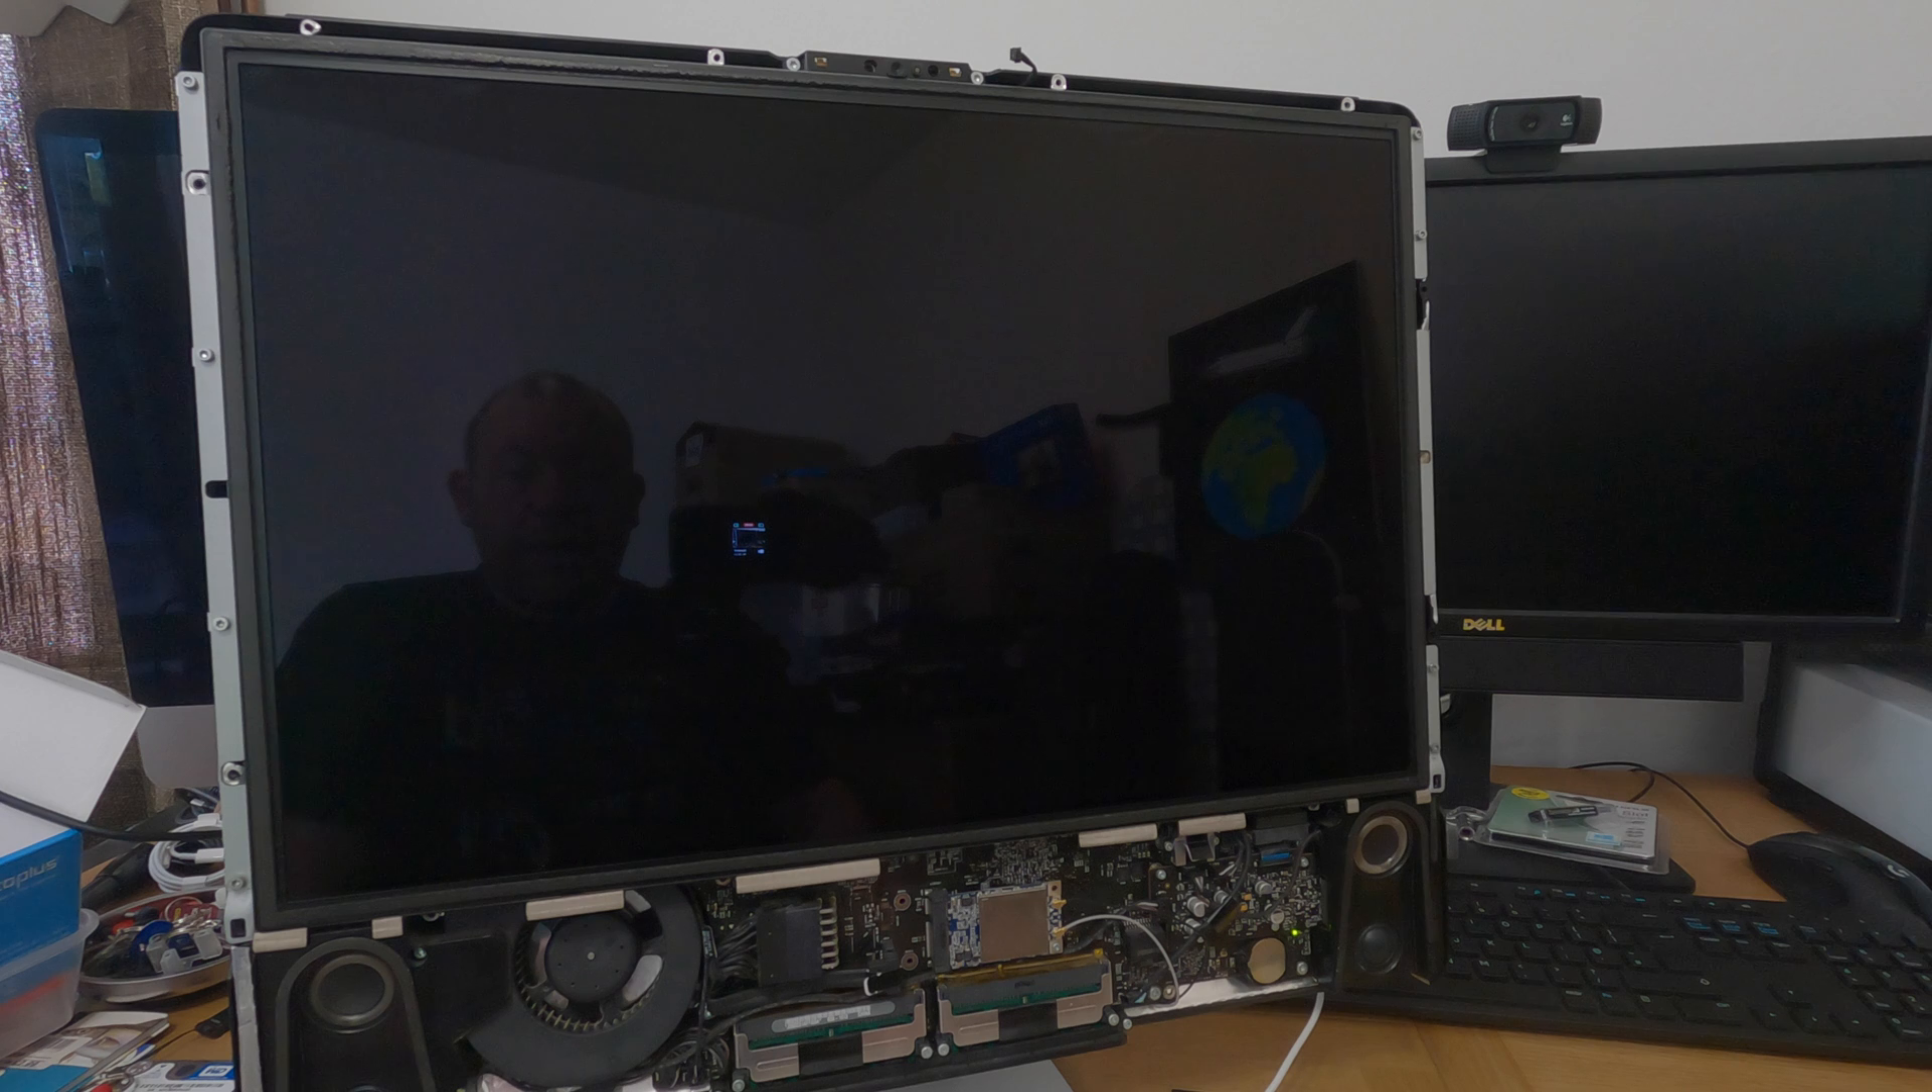Right, so we've got the screen now back in place and we're going to give it a little bit of a test run.